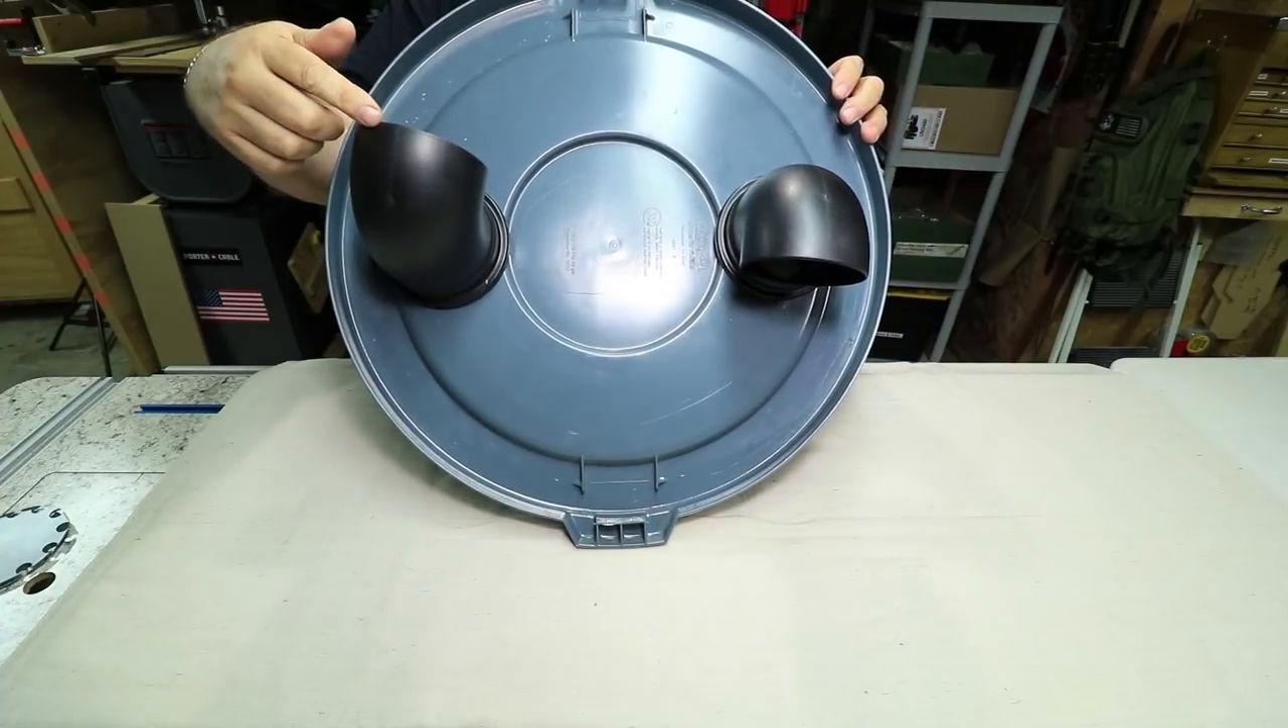So I have my lid cut up where I've got these cyclonic adapters in here to create the cyclonic motion in the trash can for collecting all the debris.